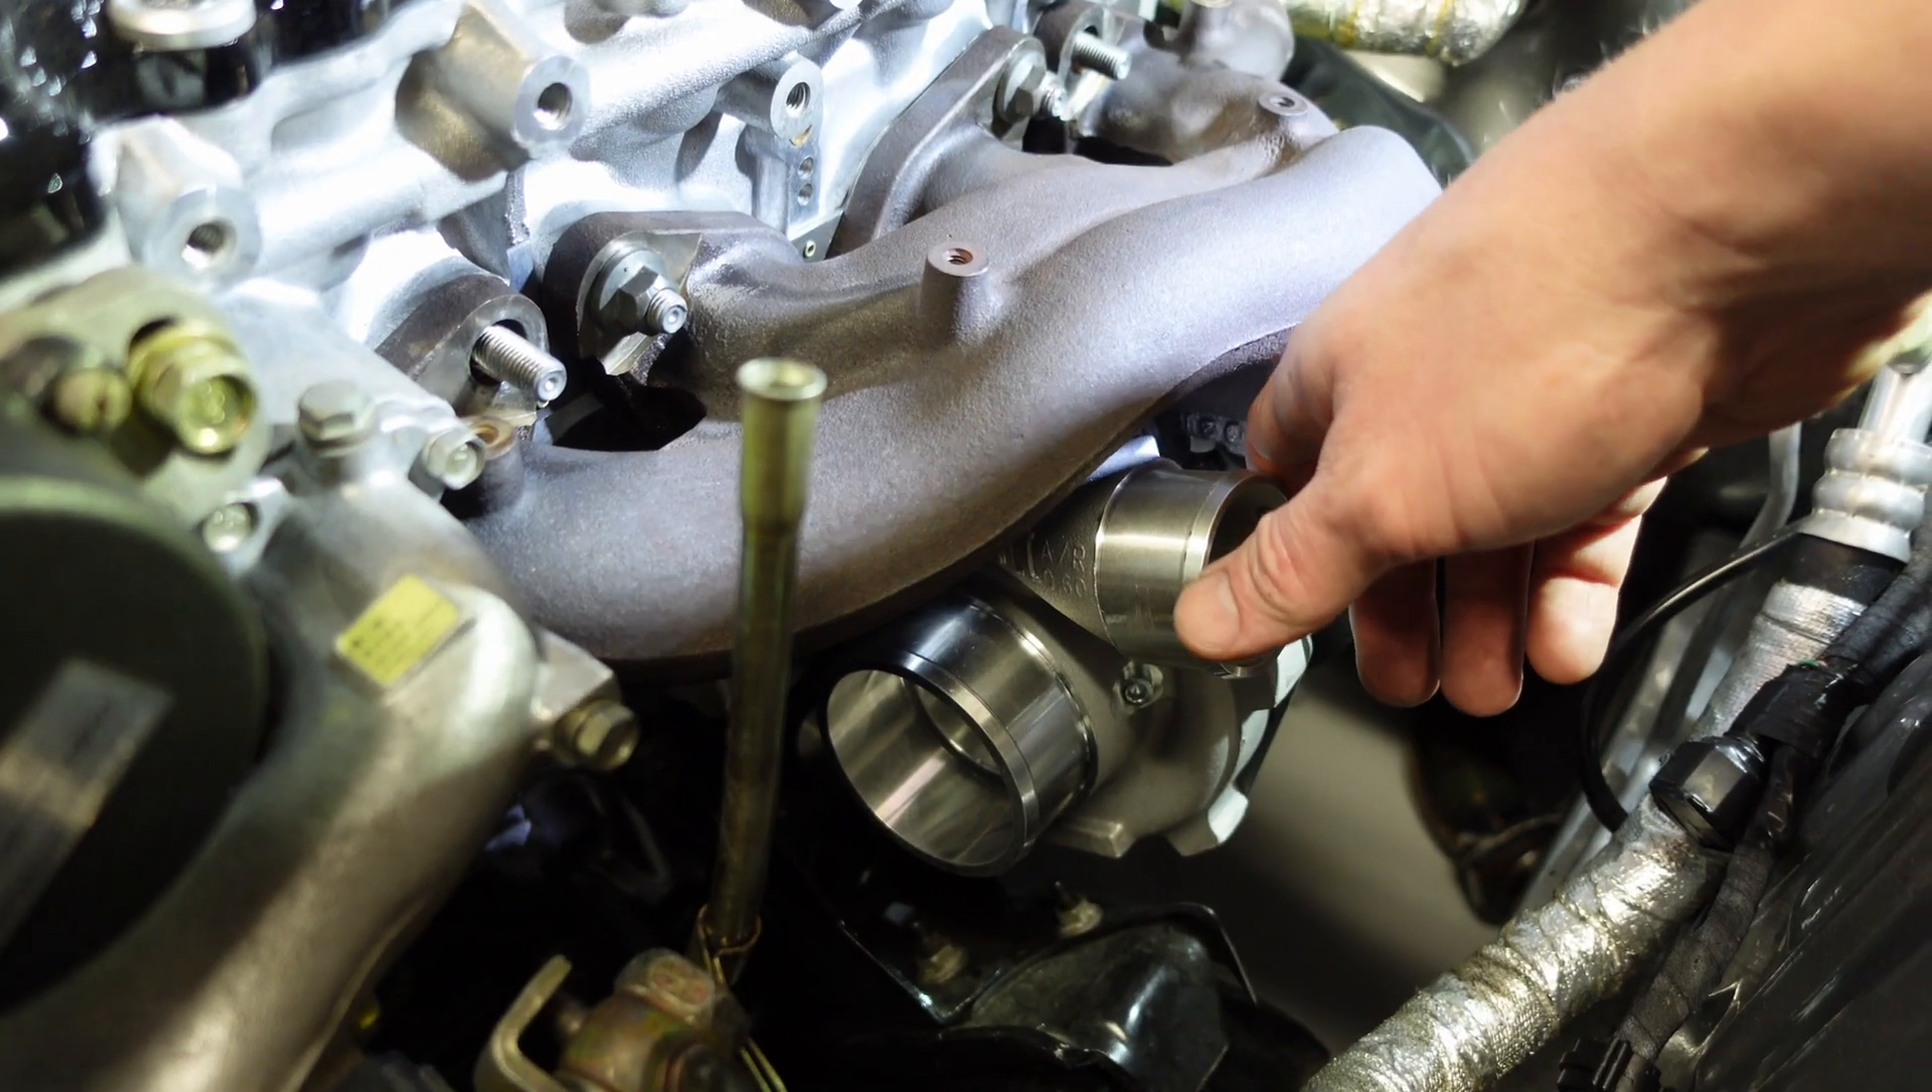So we've got the turbo just mocked up in location on the manifold.